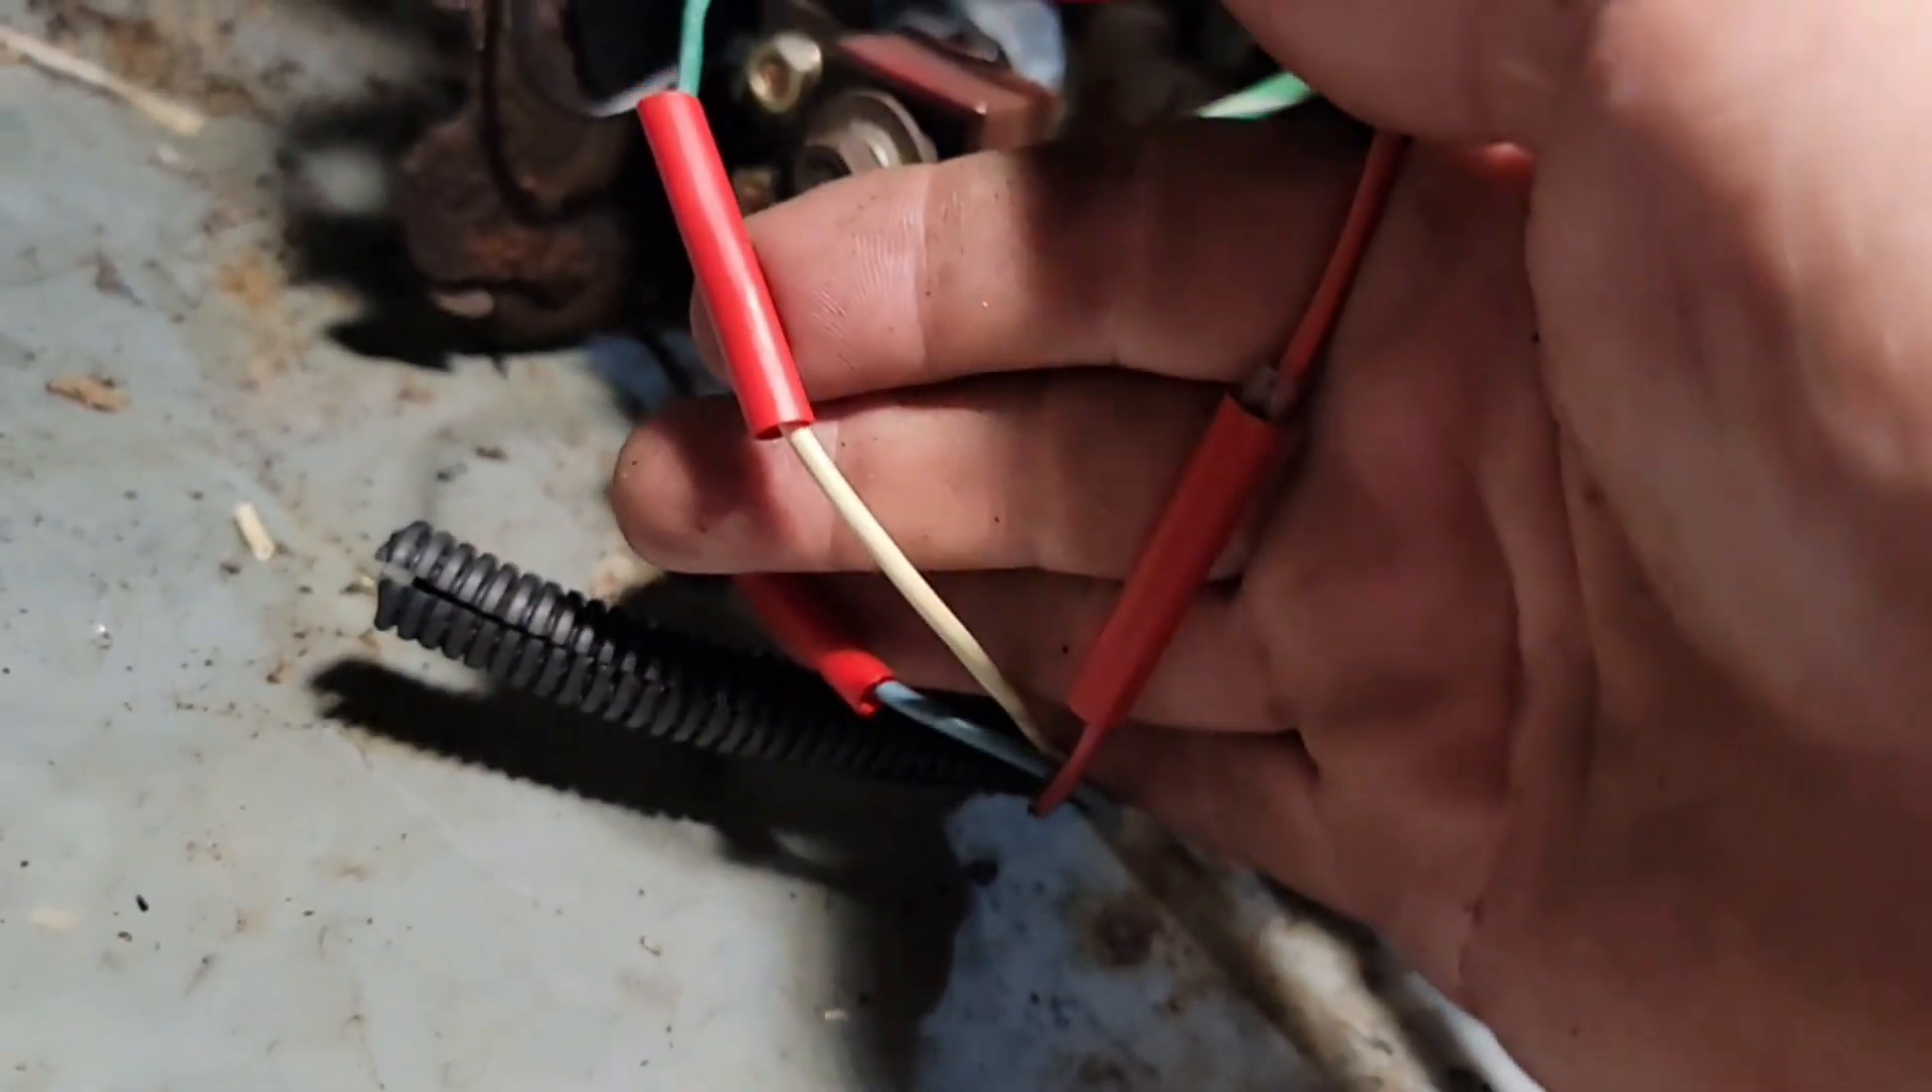Here's the three wires I've got heat shrink on them.